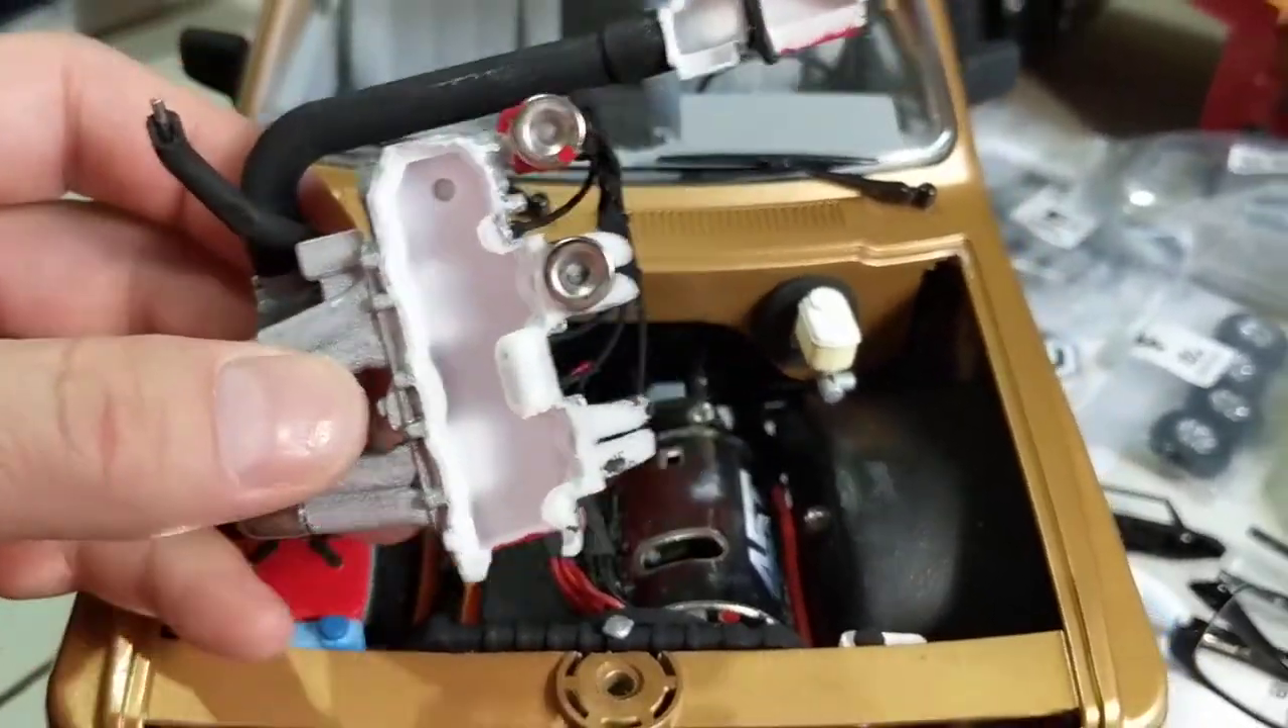I glued a little metal peg and I drilled a hole in the radiator and you can see I put these two magnets on here.